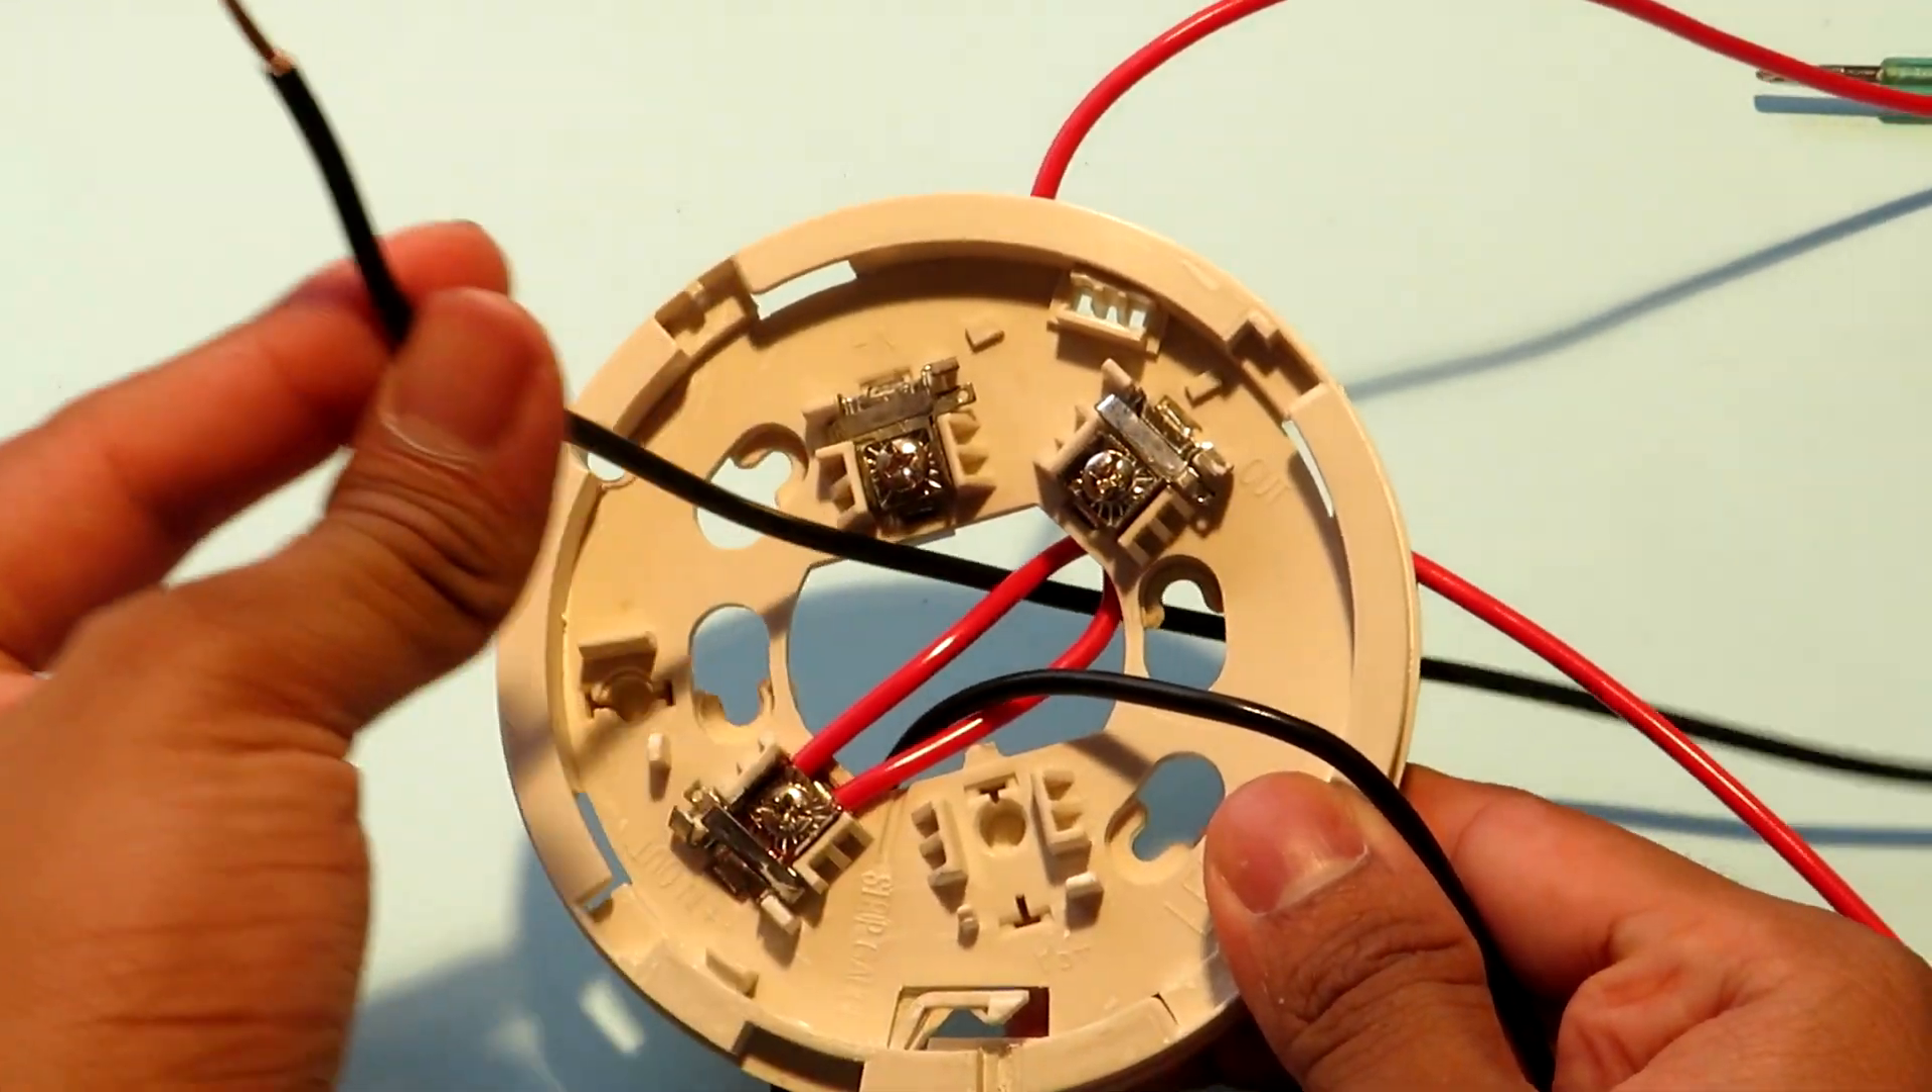So now we have connected our positive wire successfully.